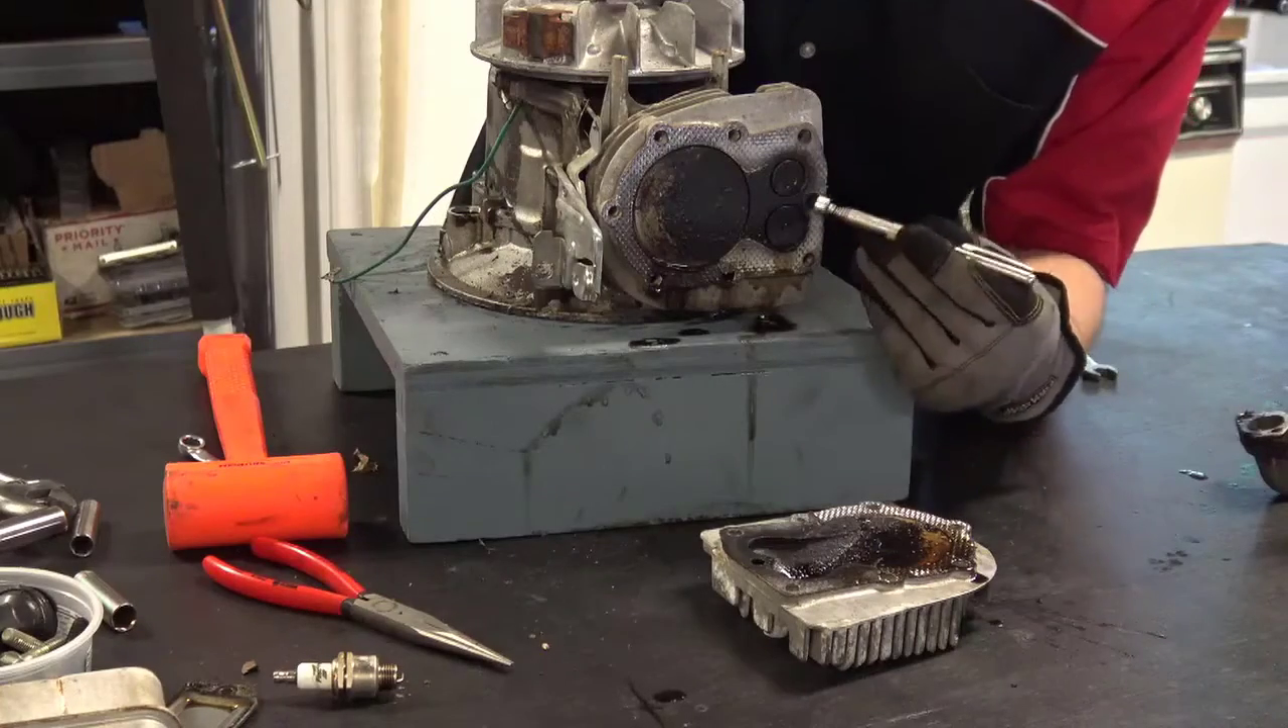Now that I have the cylinder head off, let's go ahead and rotate this motor just for fun and run it through the four stroke cycle.